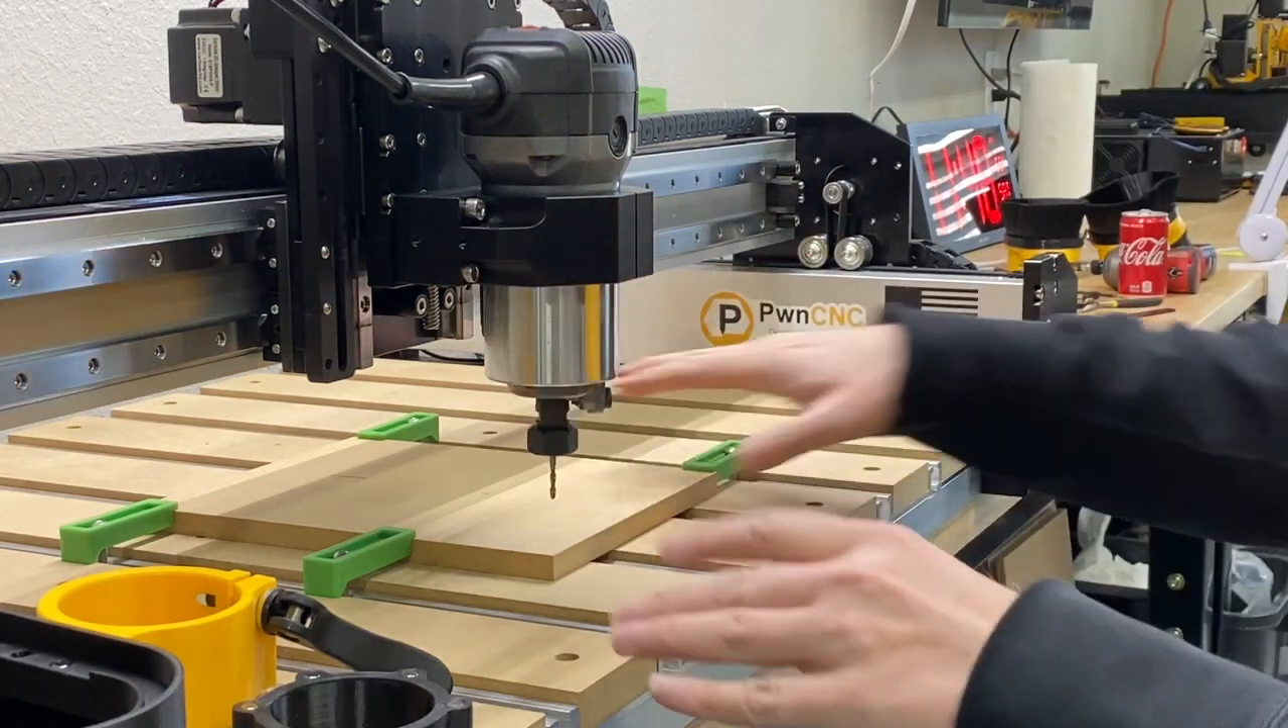I've got my stock already in place.